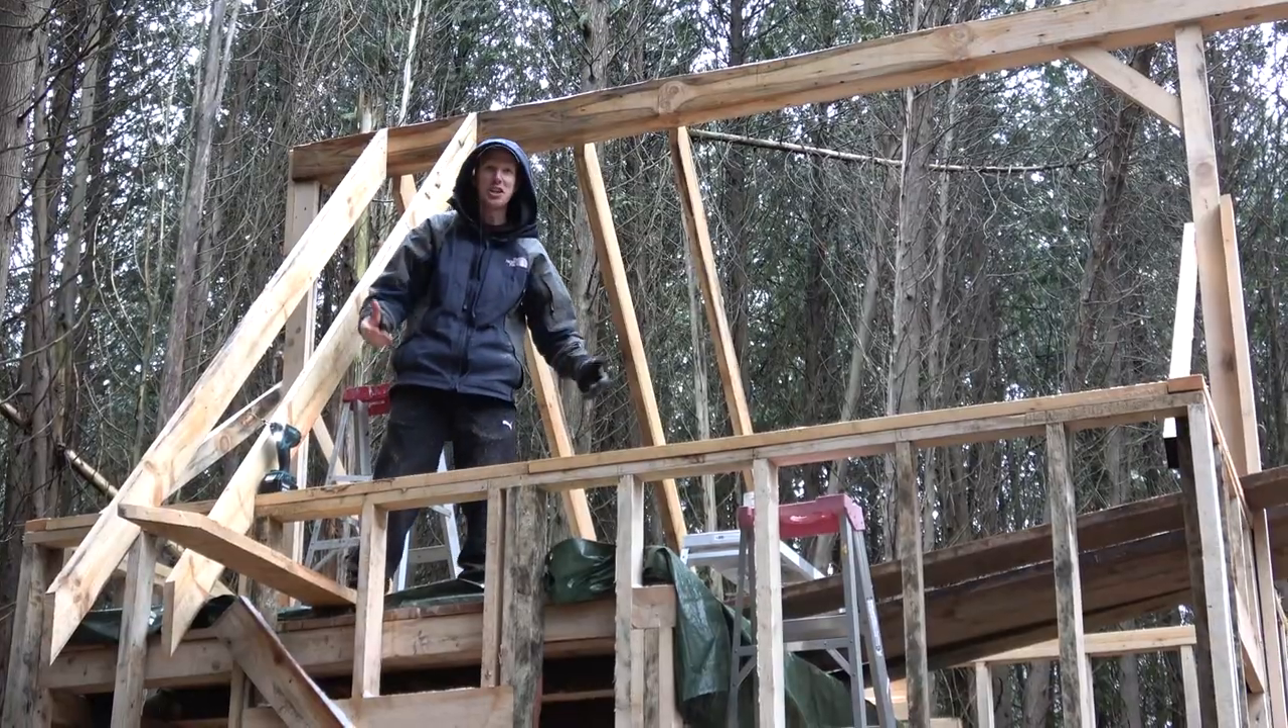There's a couple of the rafters up there already. There's more to come.